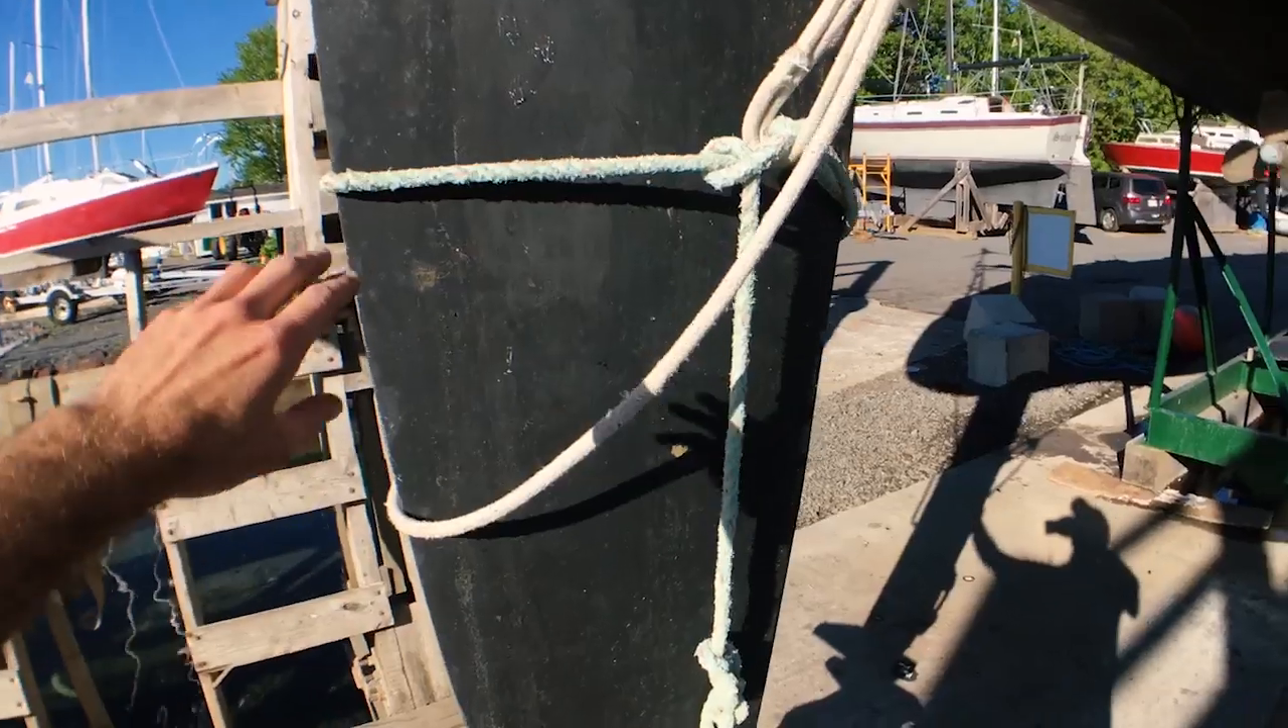But I got my rudder now tied on. And I did this rope that goes across and below.